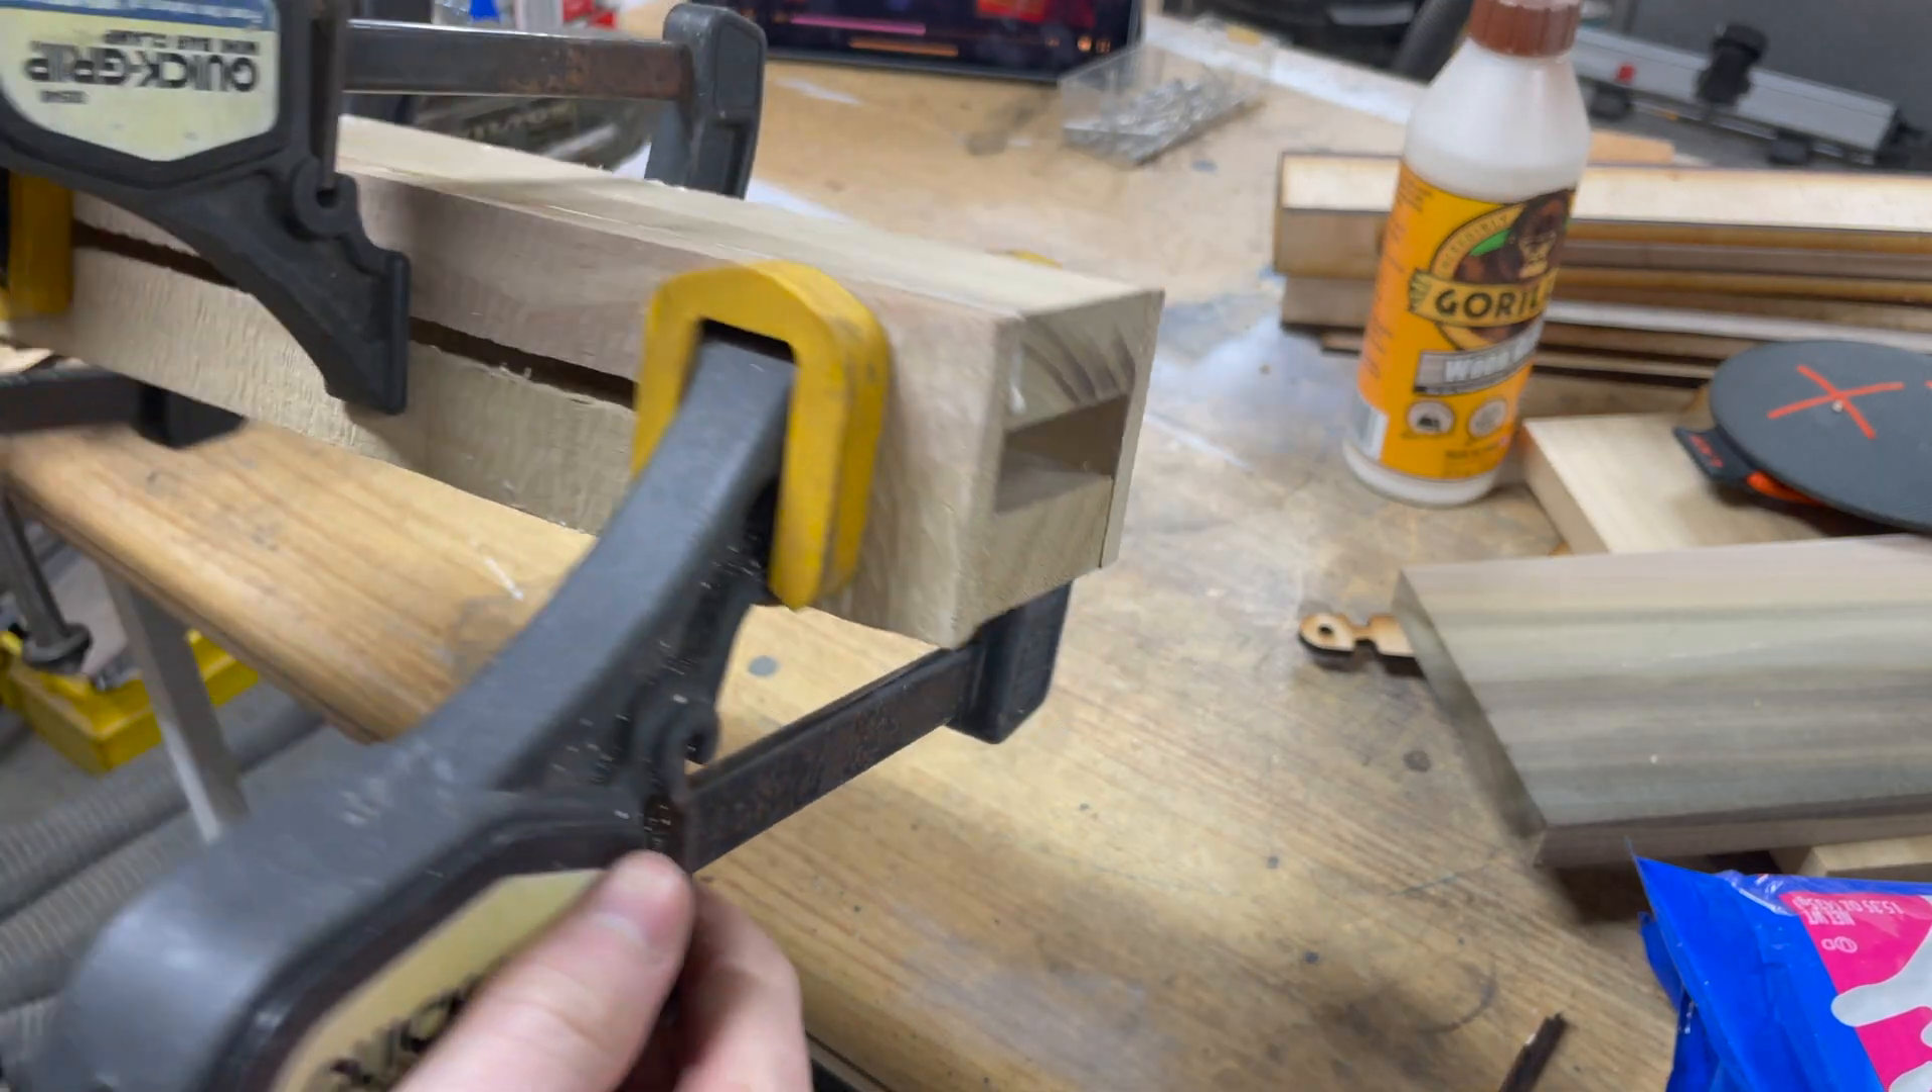I know crossbows don't usually have barrels, but this one does. I have now assembled the barrel with a slot.